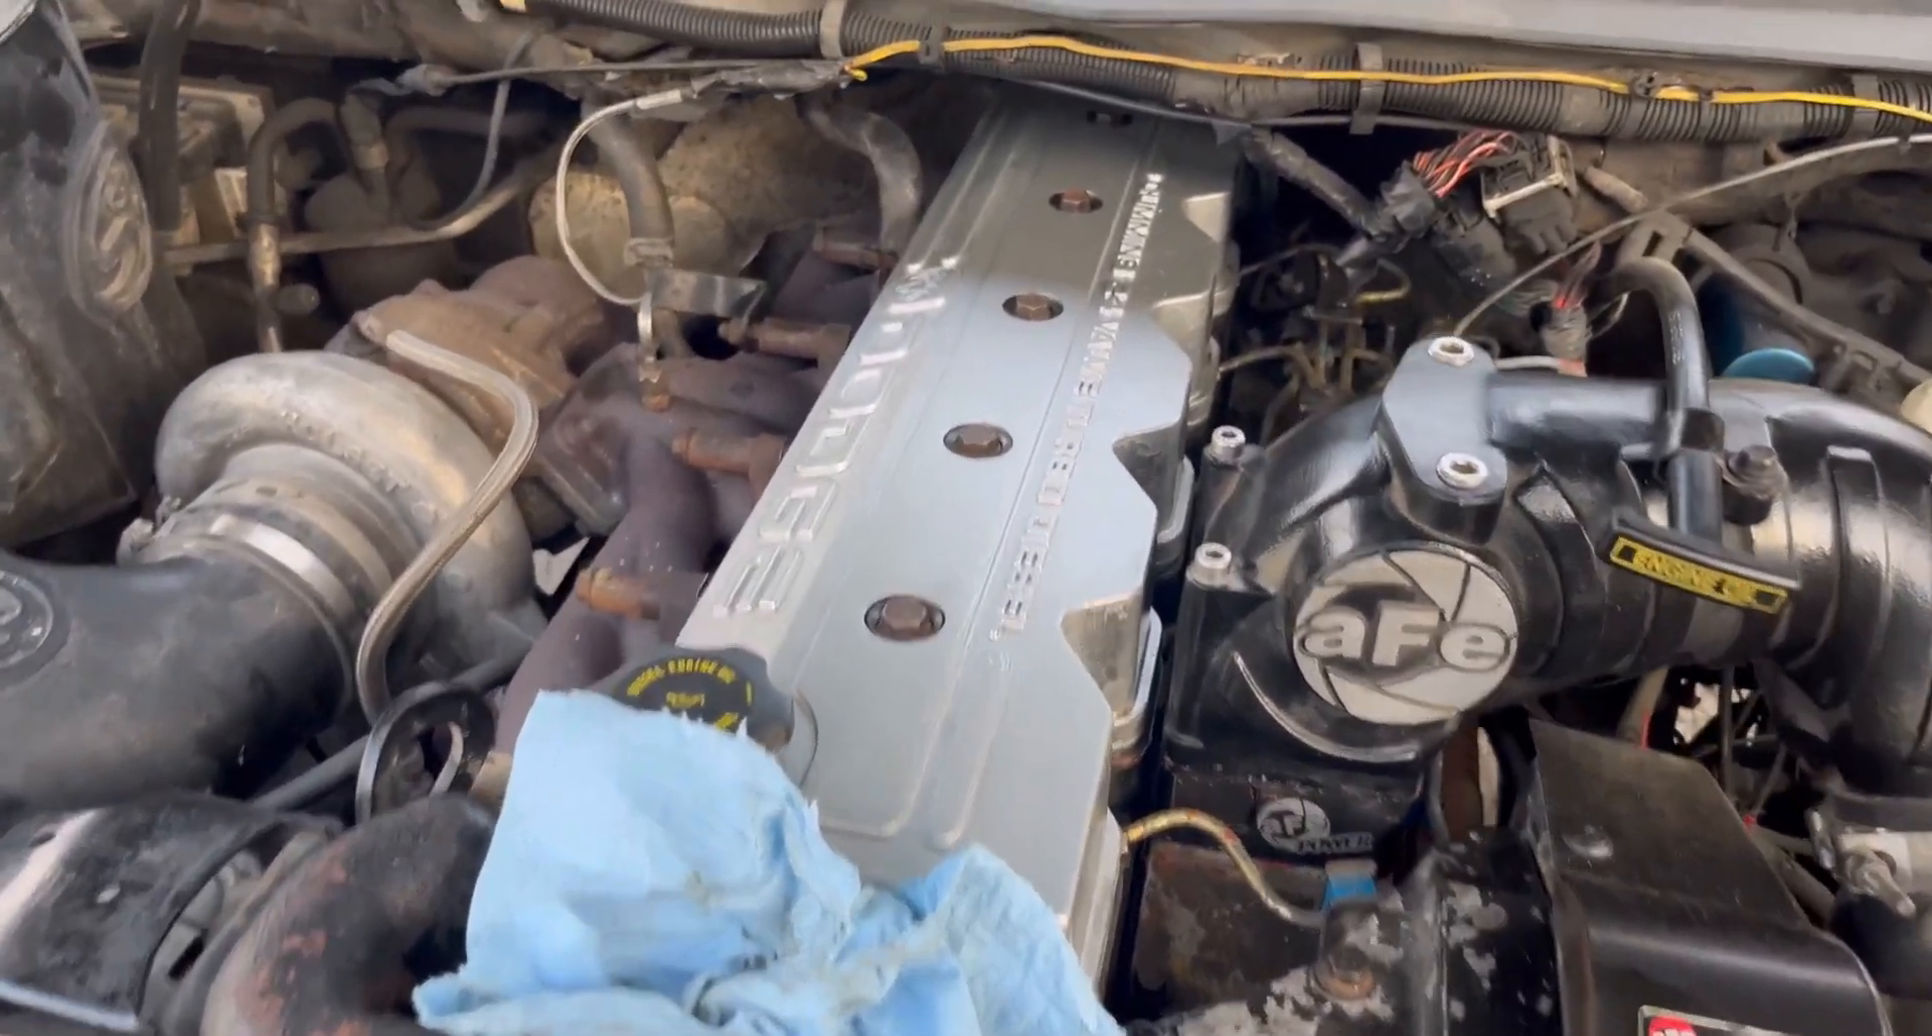So that's my valve cover back on.